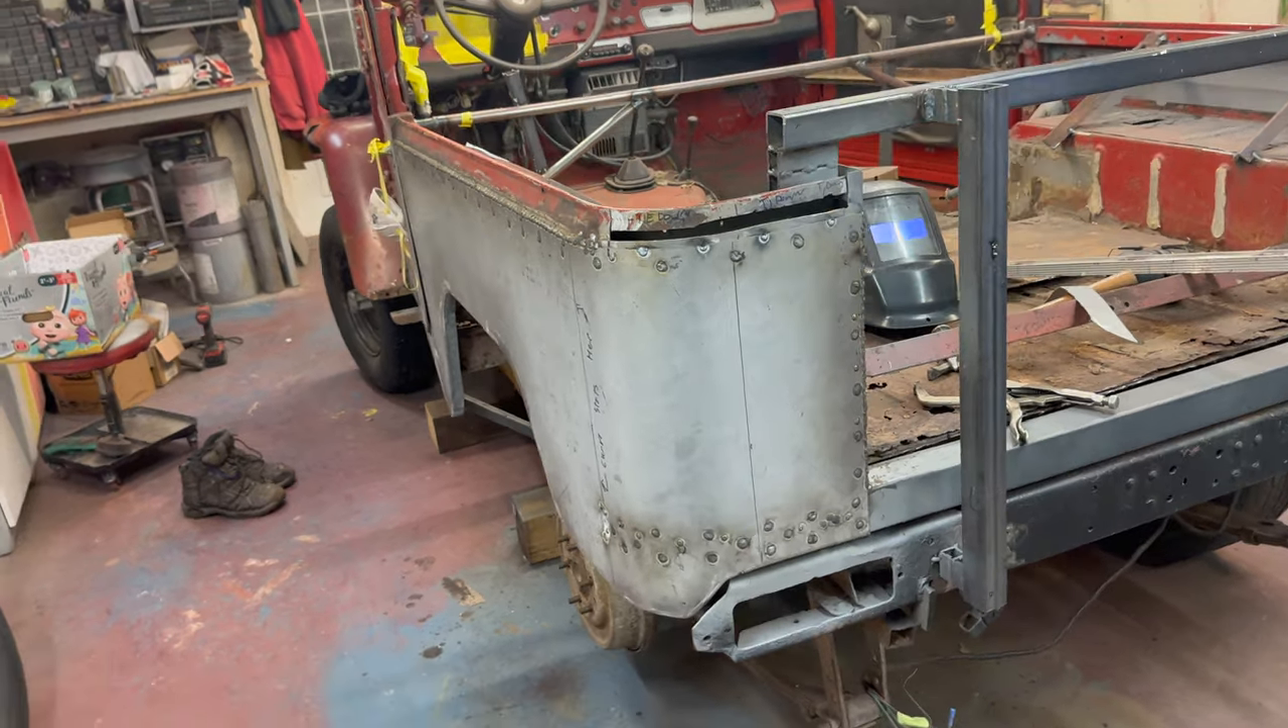So I've got the quarter panel welded on now. Um, we've got the tacks in here. It's the tack type welding. And then I've also done the plug welds.